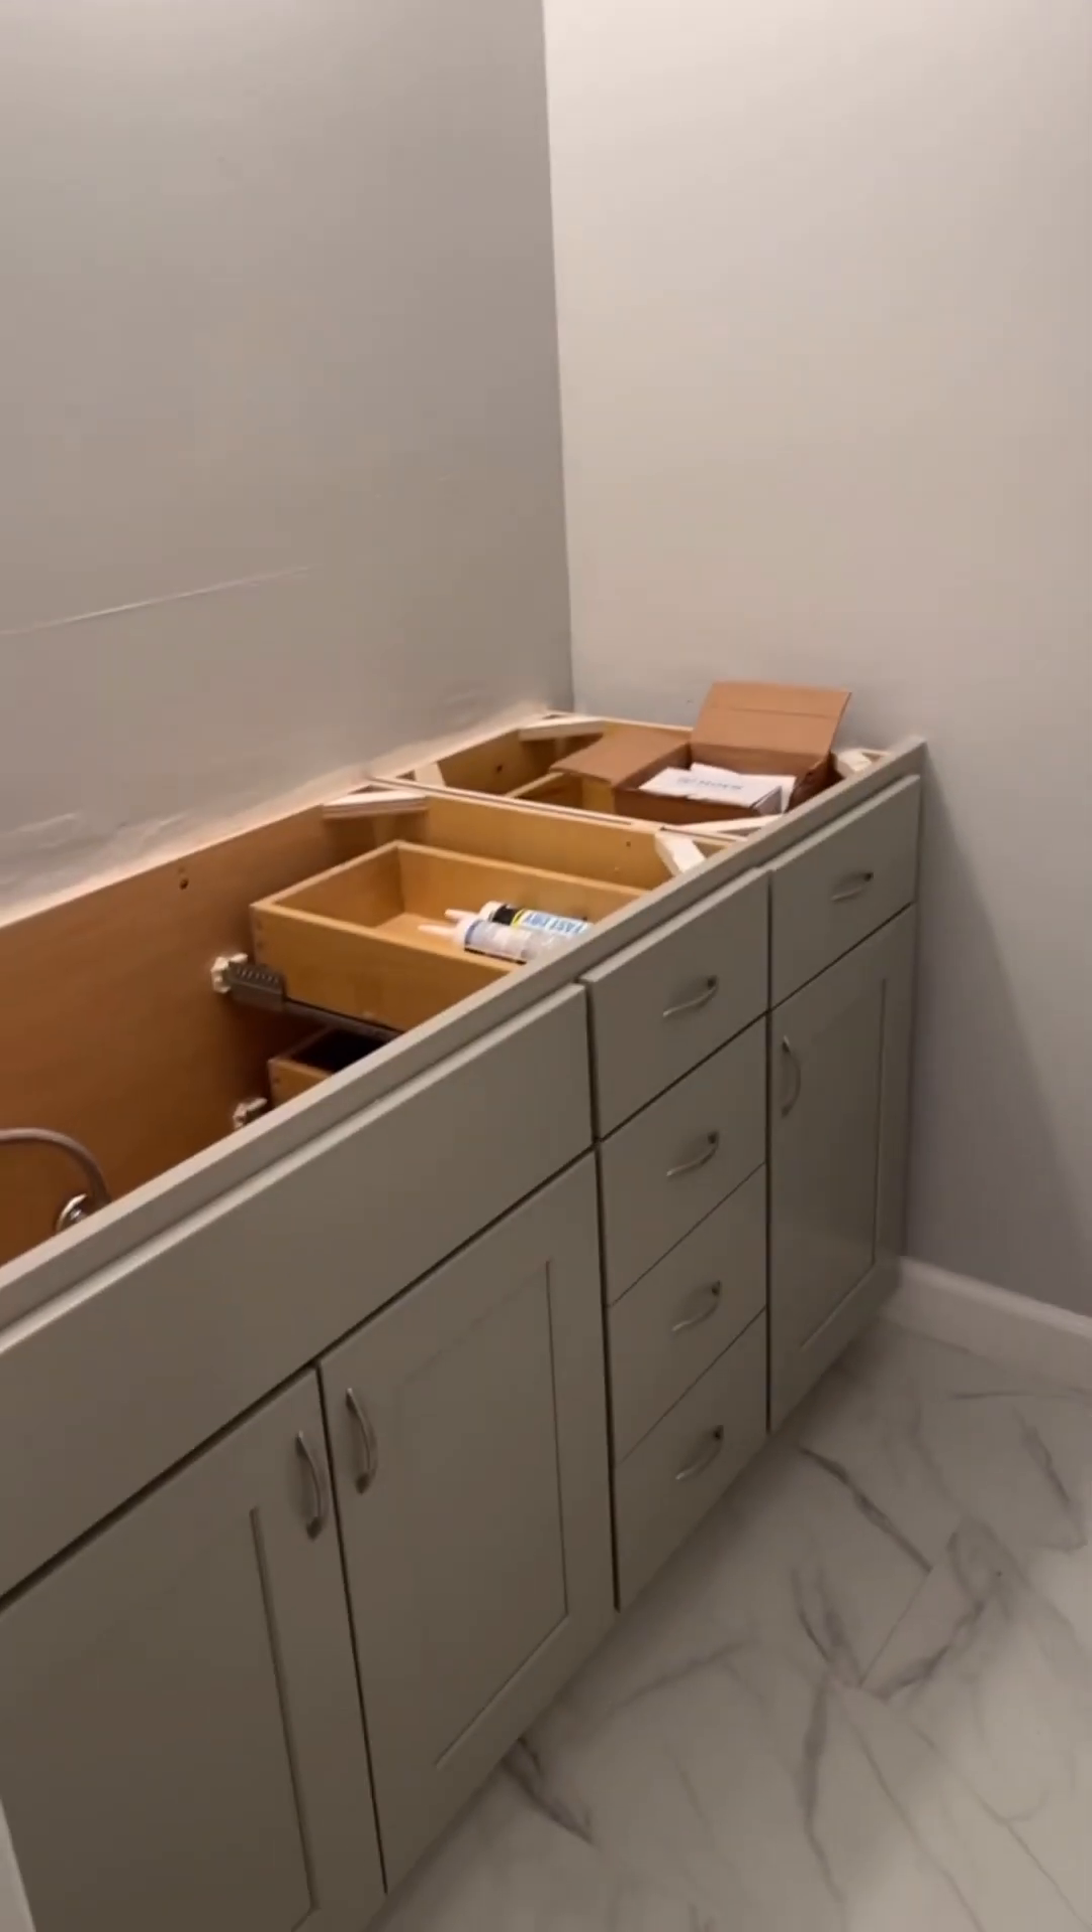I got everything done other than the countertop I have to wait for the countertop to be put in.